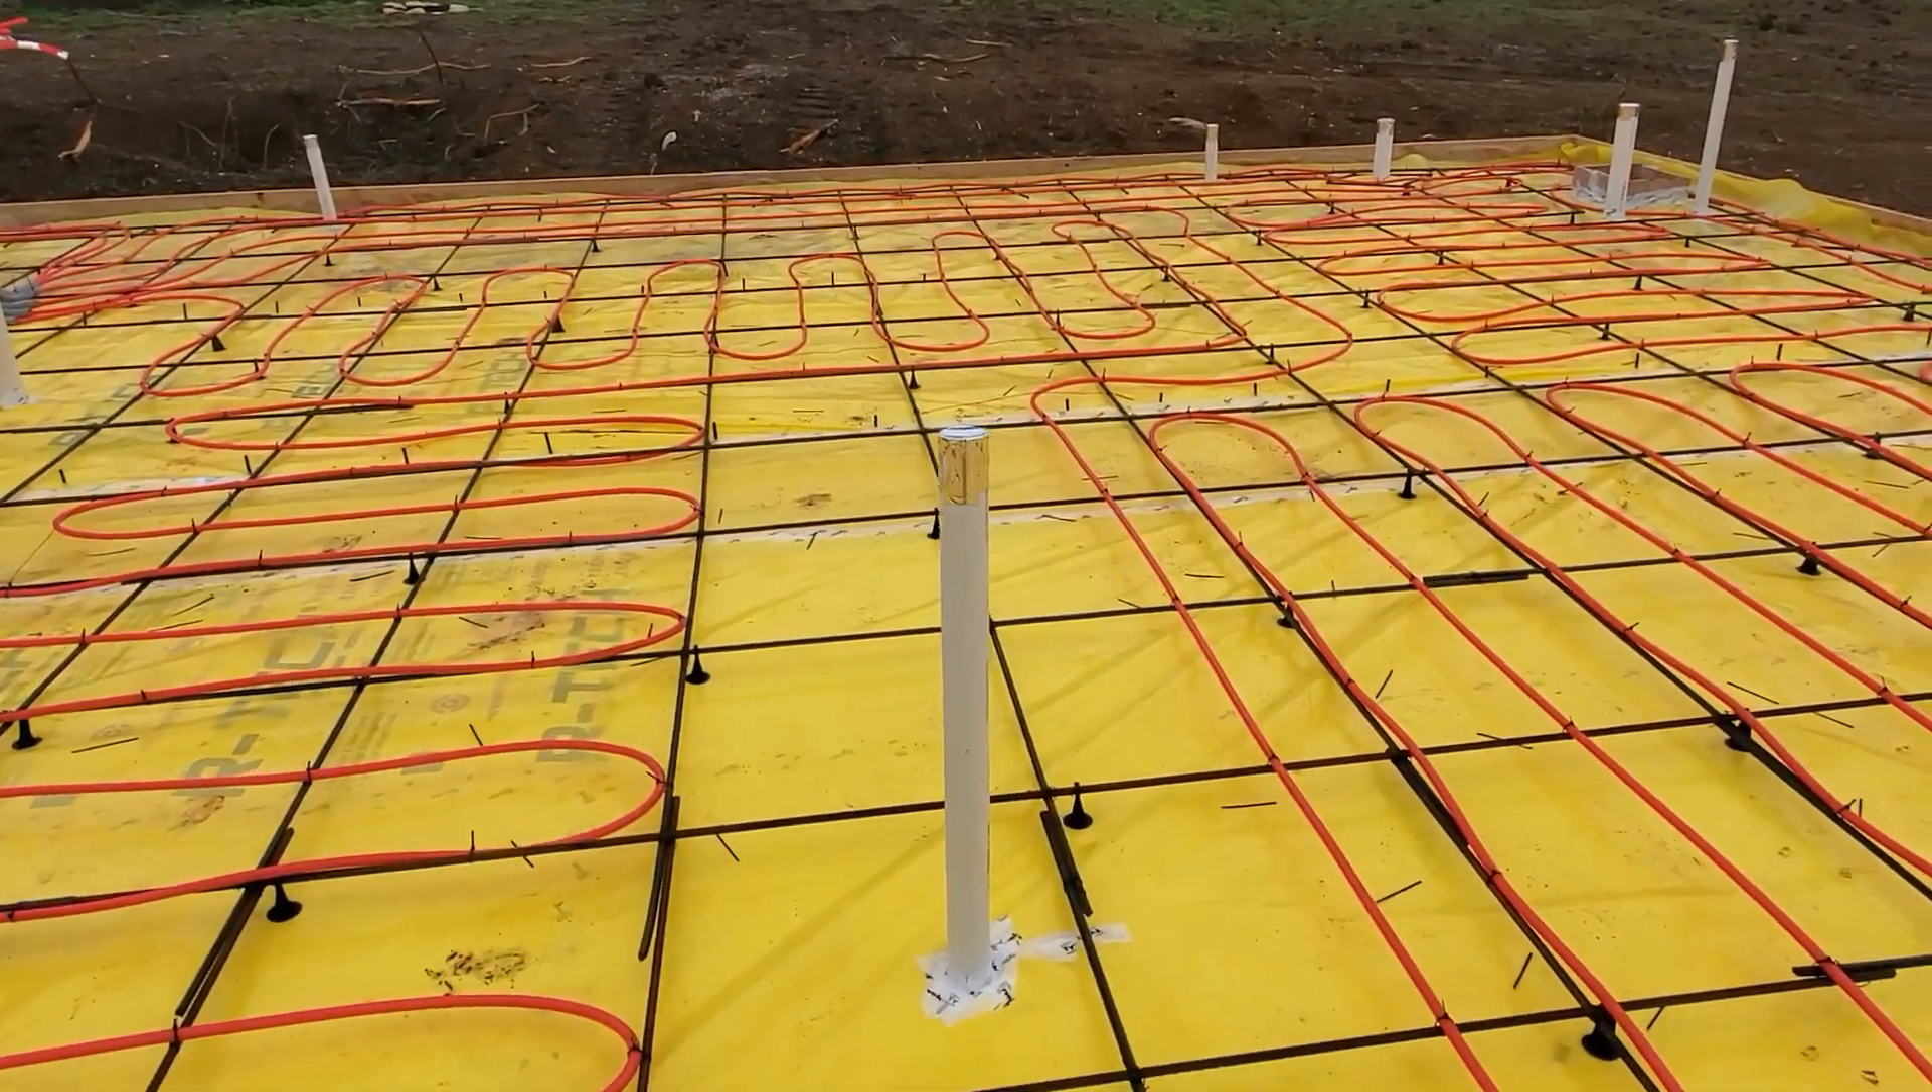Okay, we finished up the rest of the radiant tubing for the floor.